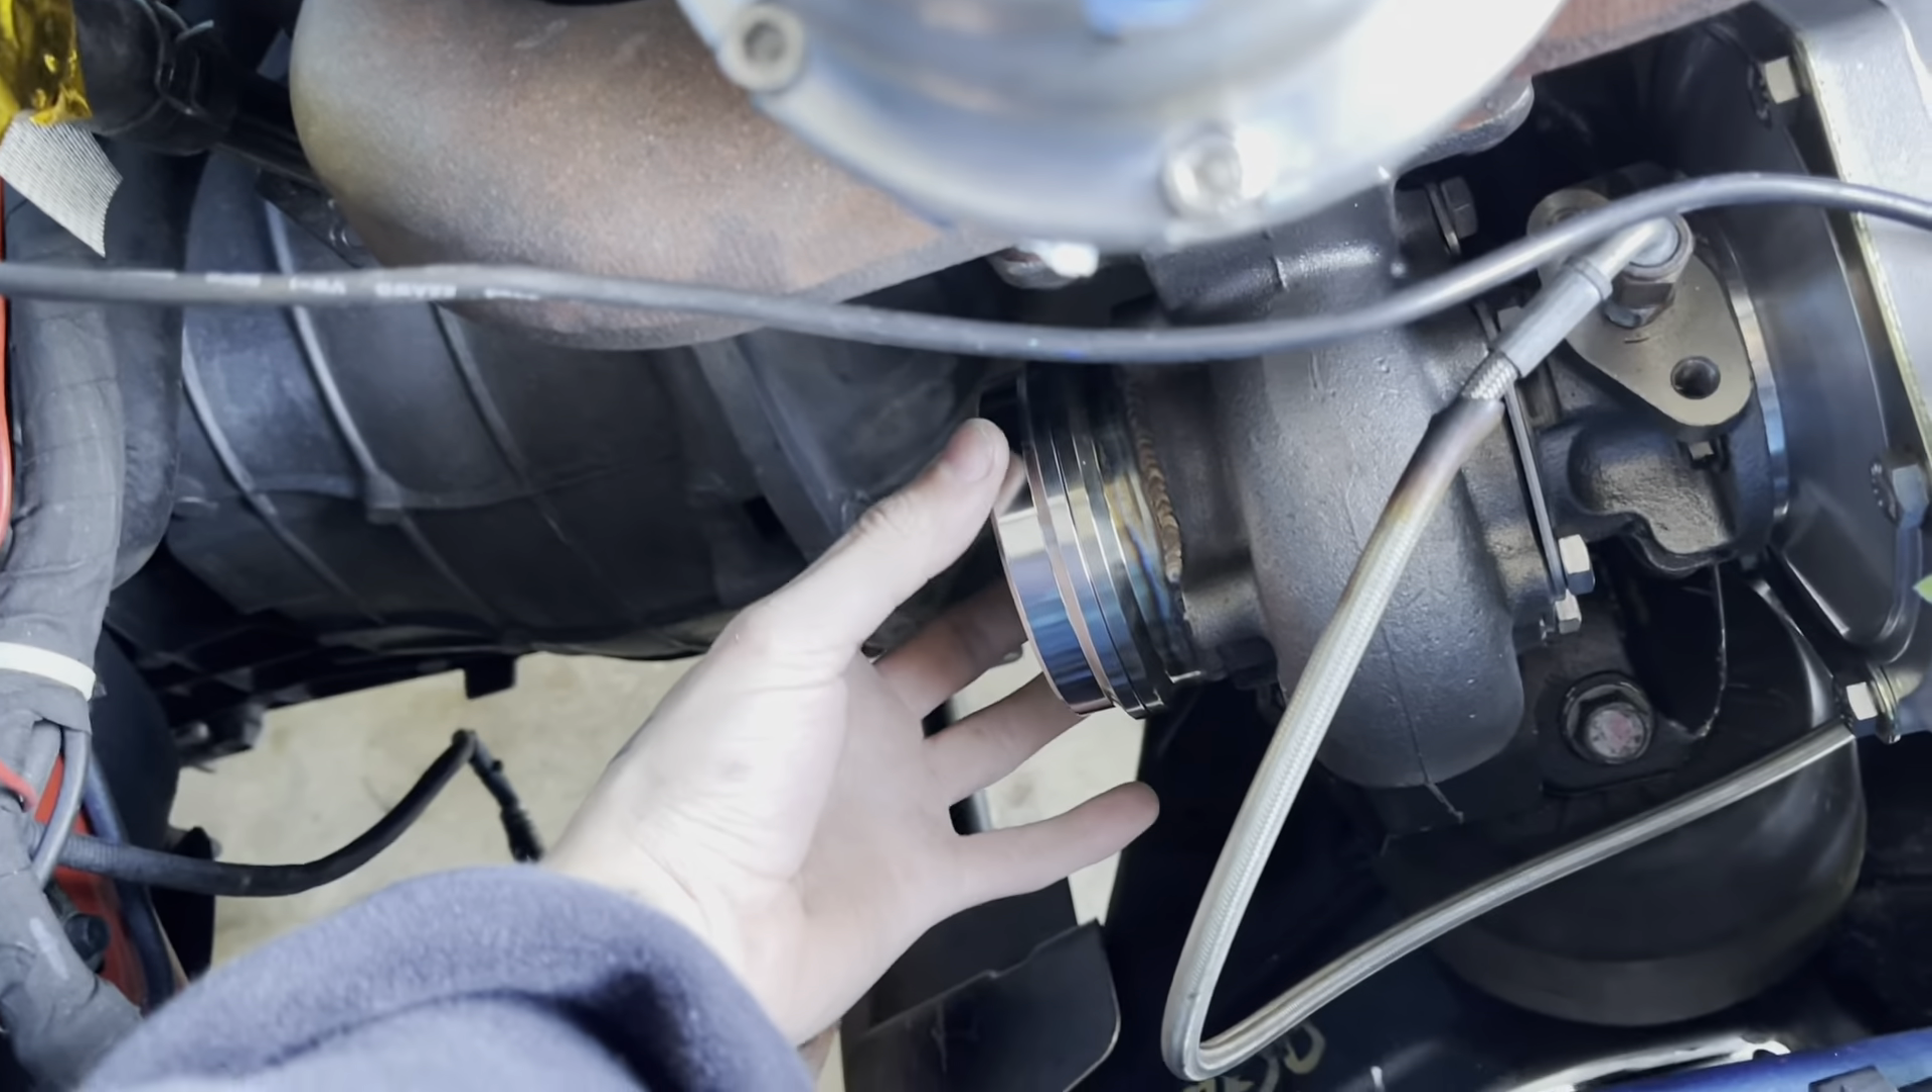So, first off, I got the correct V-band for the turbo. As you see, that clipped on very nicely.